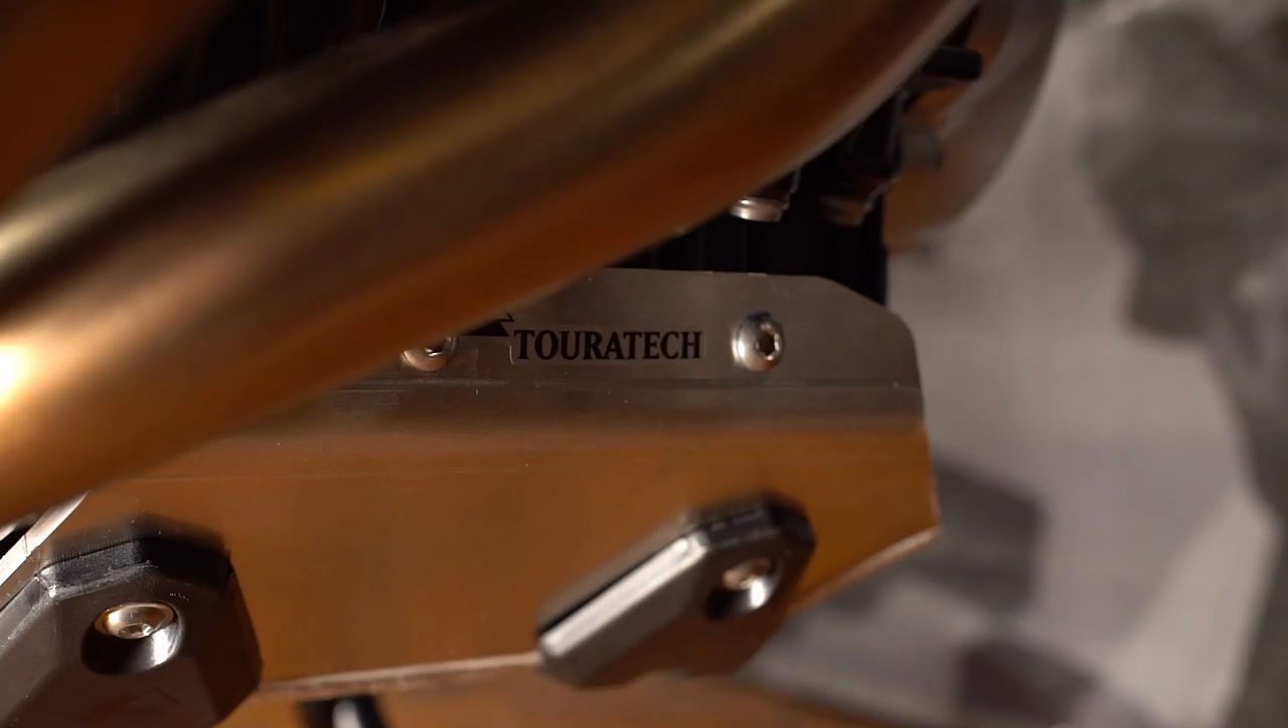Okay, the skid plate is installed.